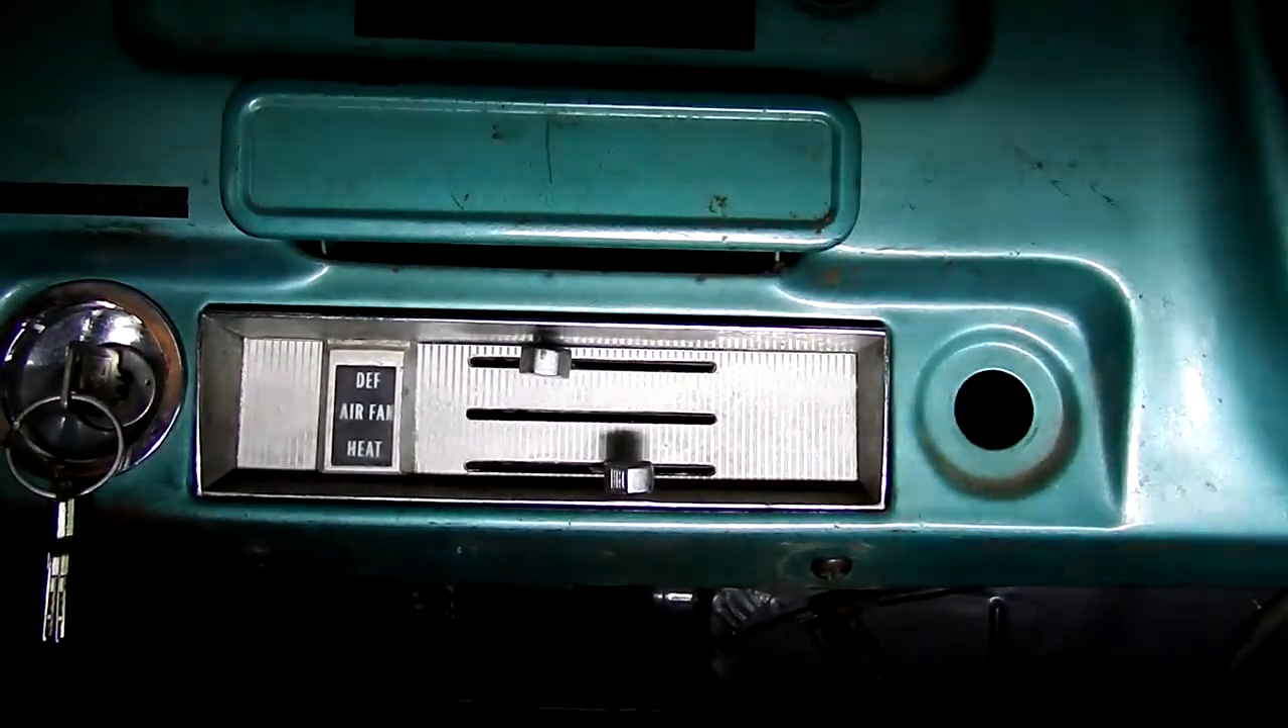So I got everything back together inside the car here. Obviously, I'm missing the middle slider.